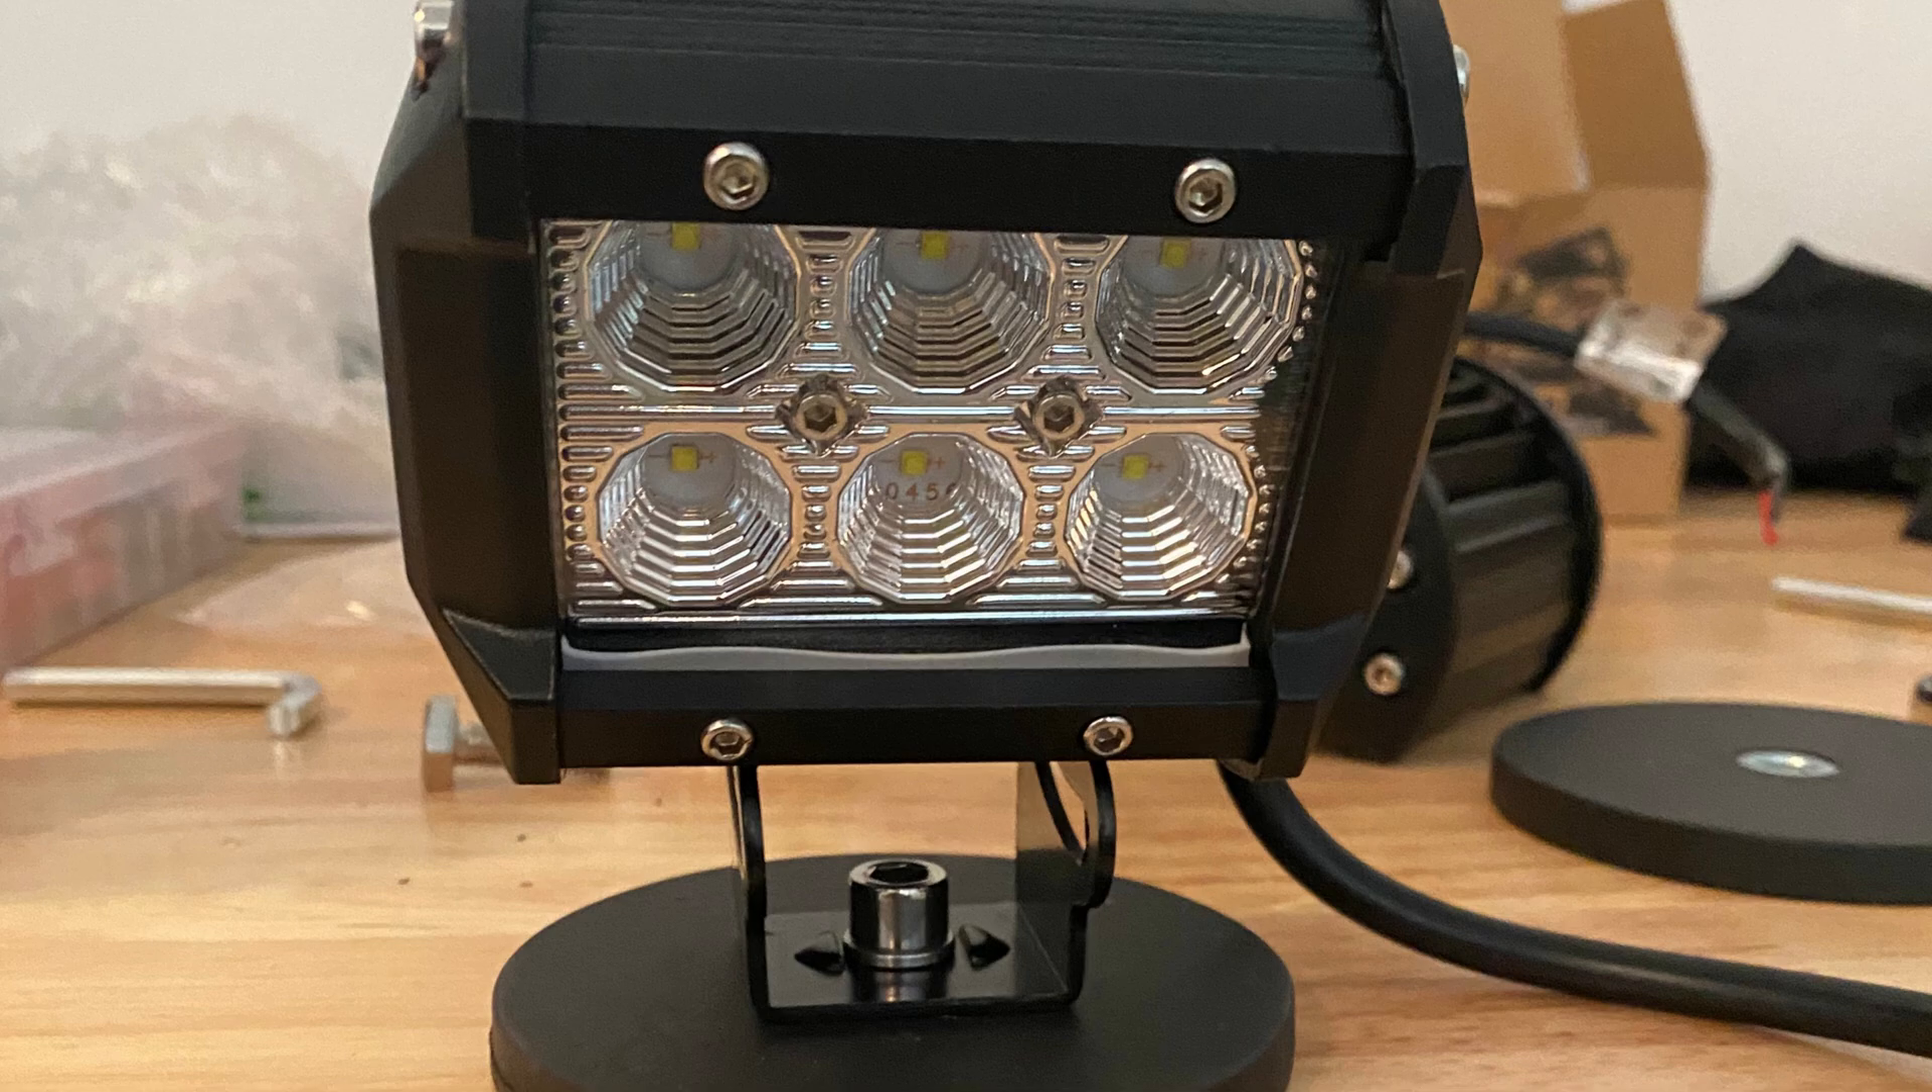Now that you have both magnetic bases done and you've got the bases connected, go ahead and mount the lights to the bases and it should look like this.